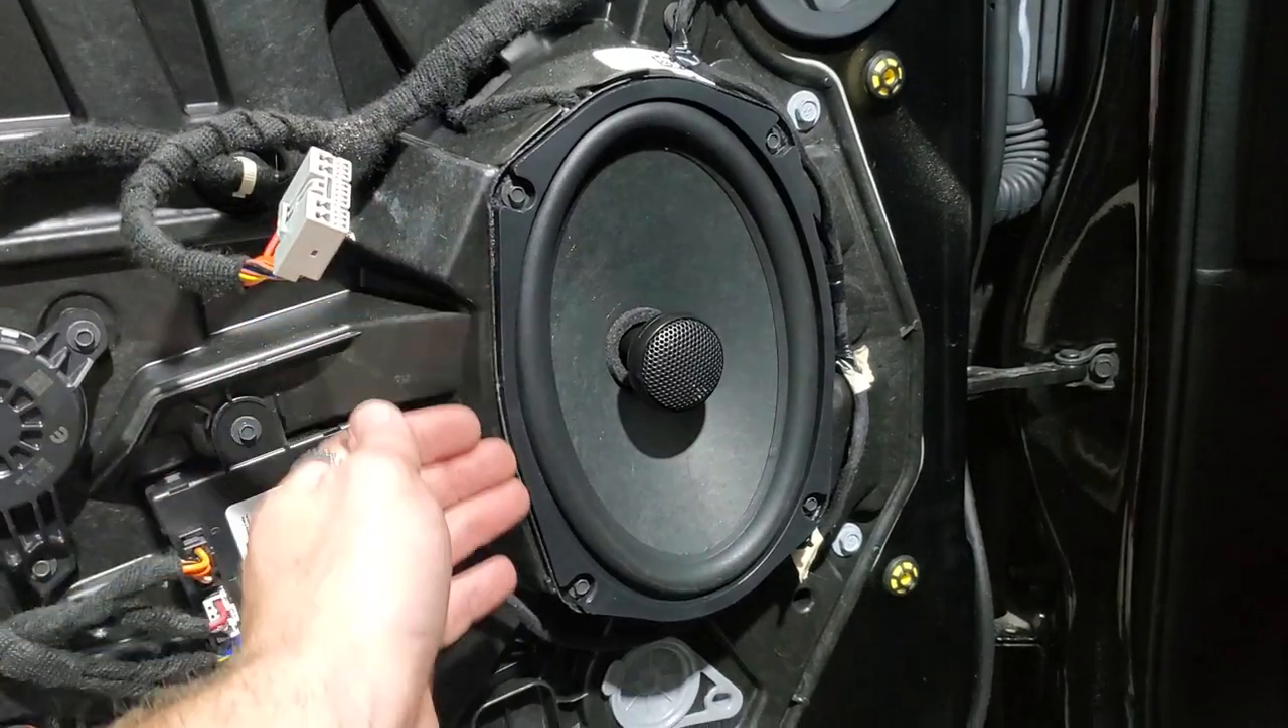Here's the speaker installed. Seals in here correctly. Everything bolts up like factory.